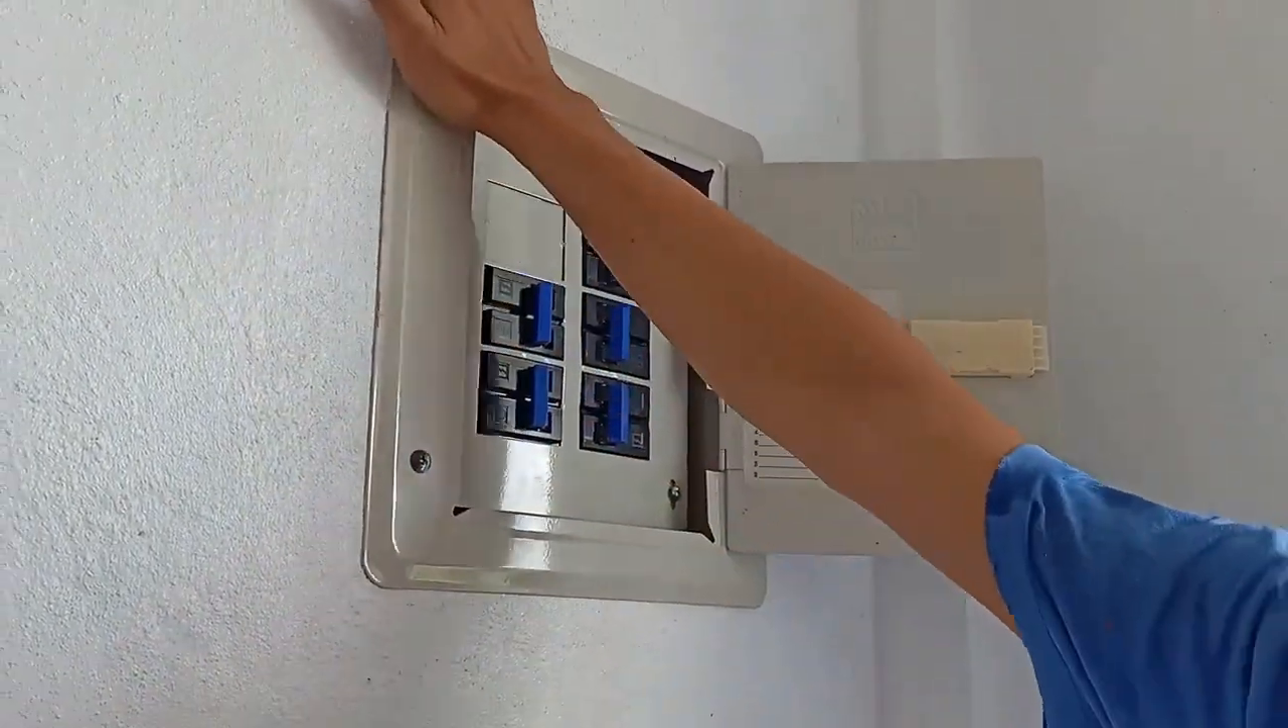Ito na mga boss Natapos na natin na-install yung ating Cover Sa ating panel box.